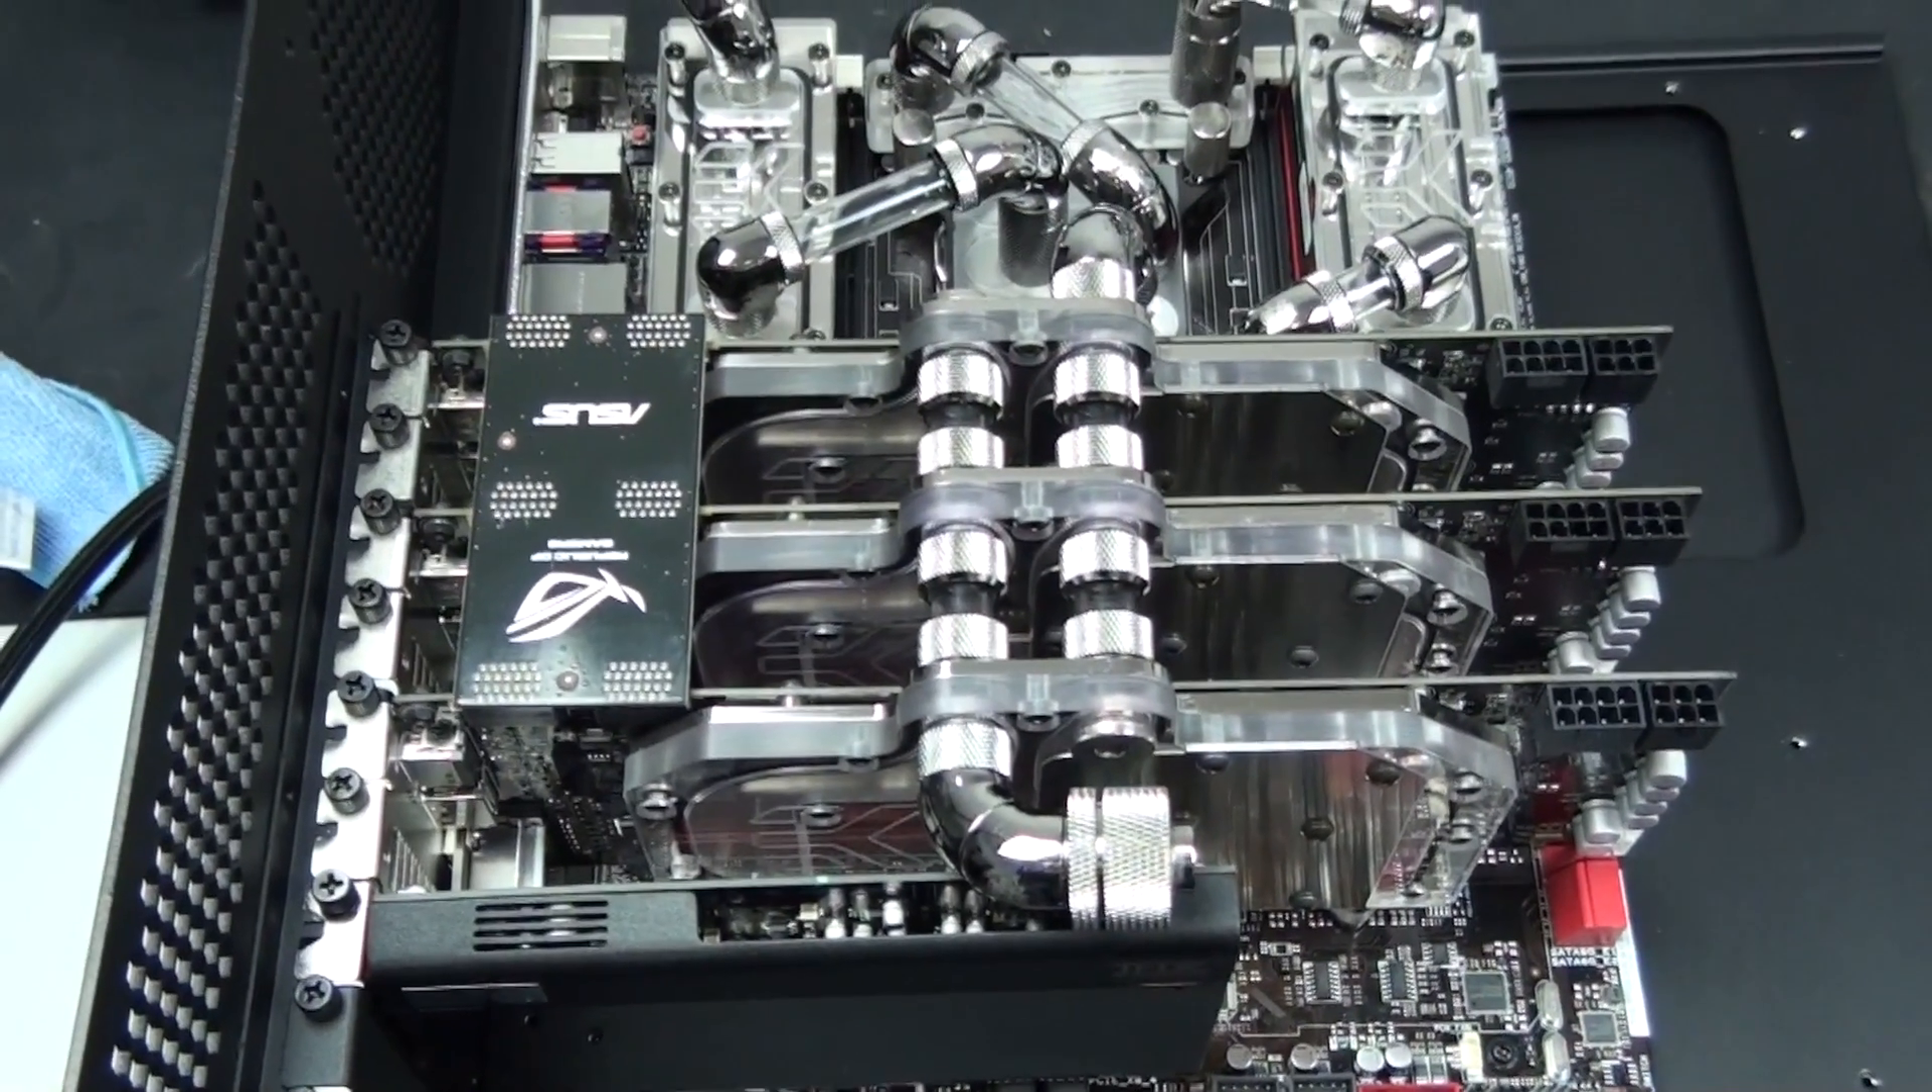And you can see that I've used Bits Power Crystal Link to tube up the graphics card water blocks also. And I've used them in a parallel configuration.